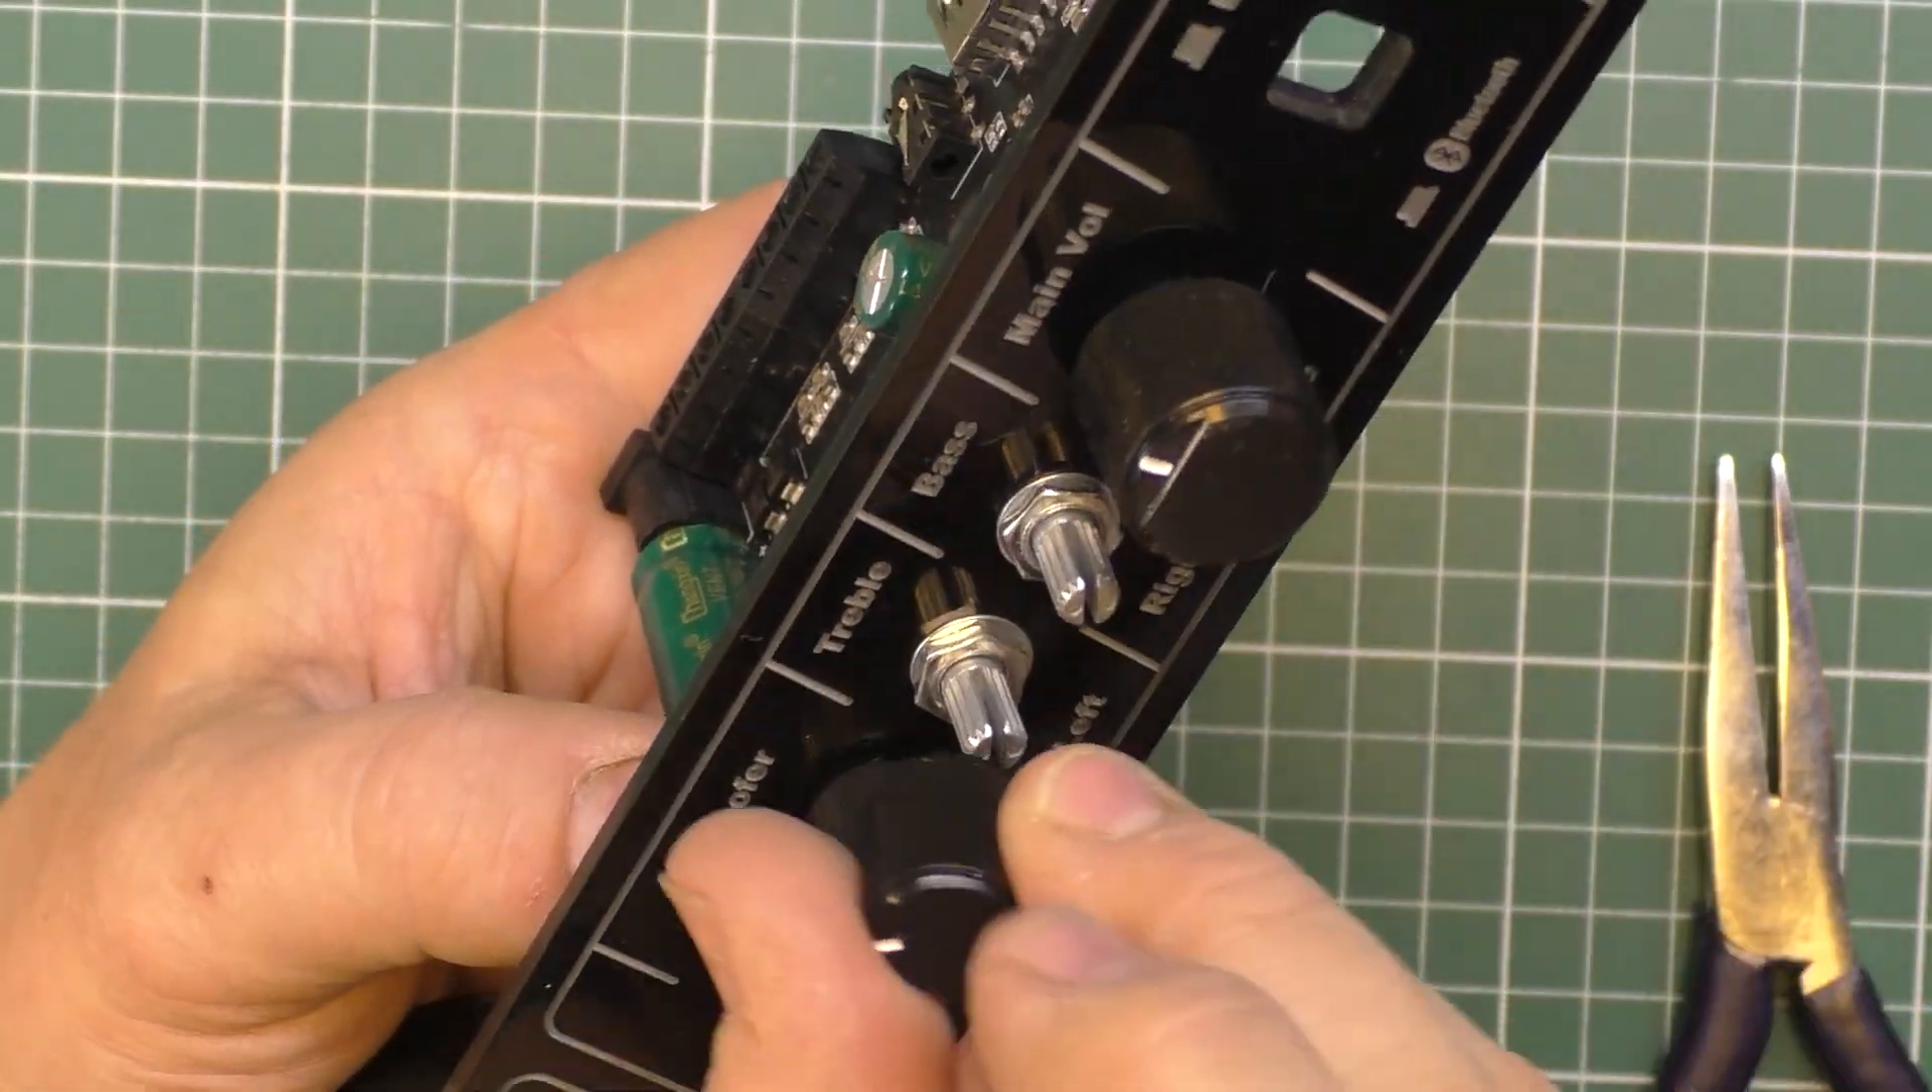Осталось надеть ручки на оси потенциометров и энкодера.